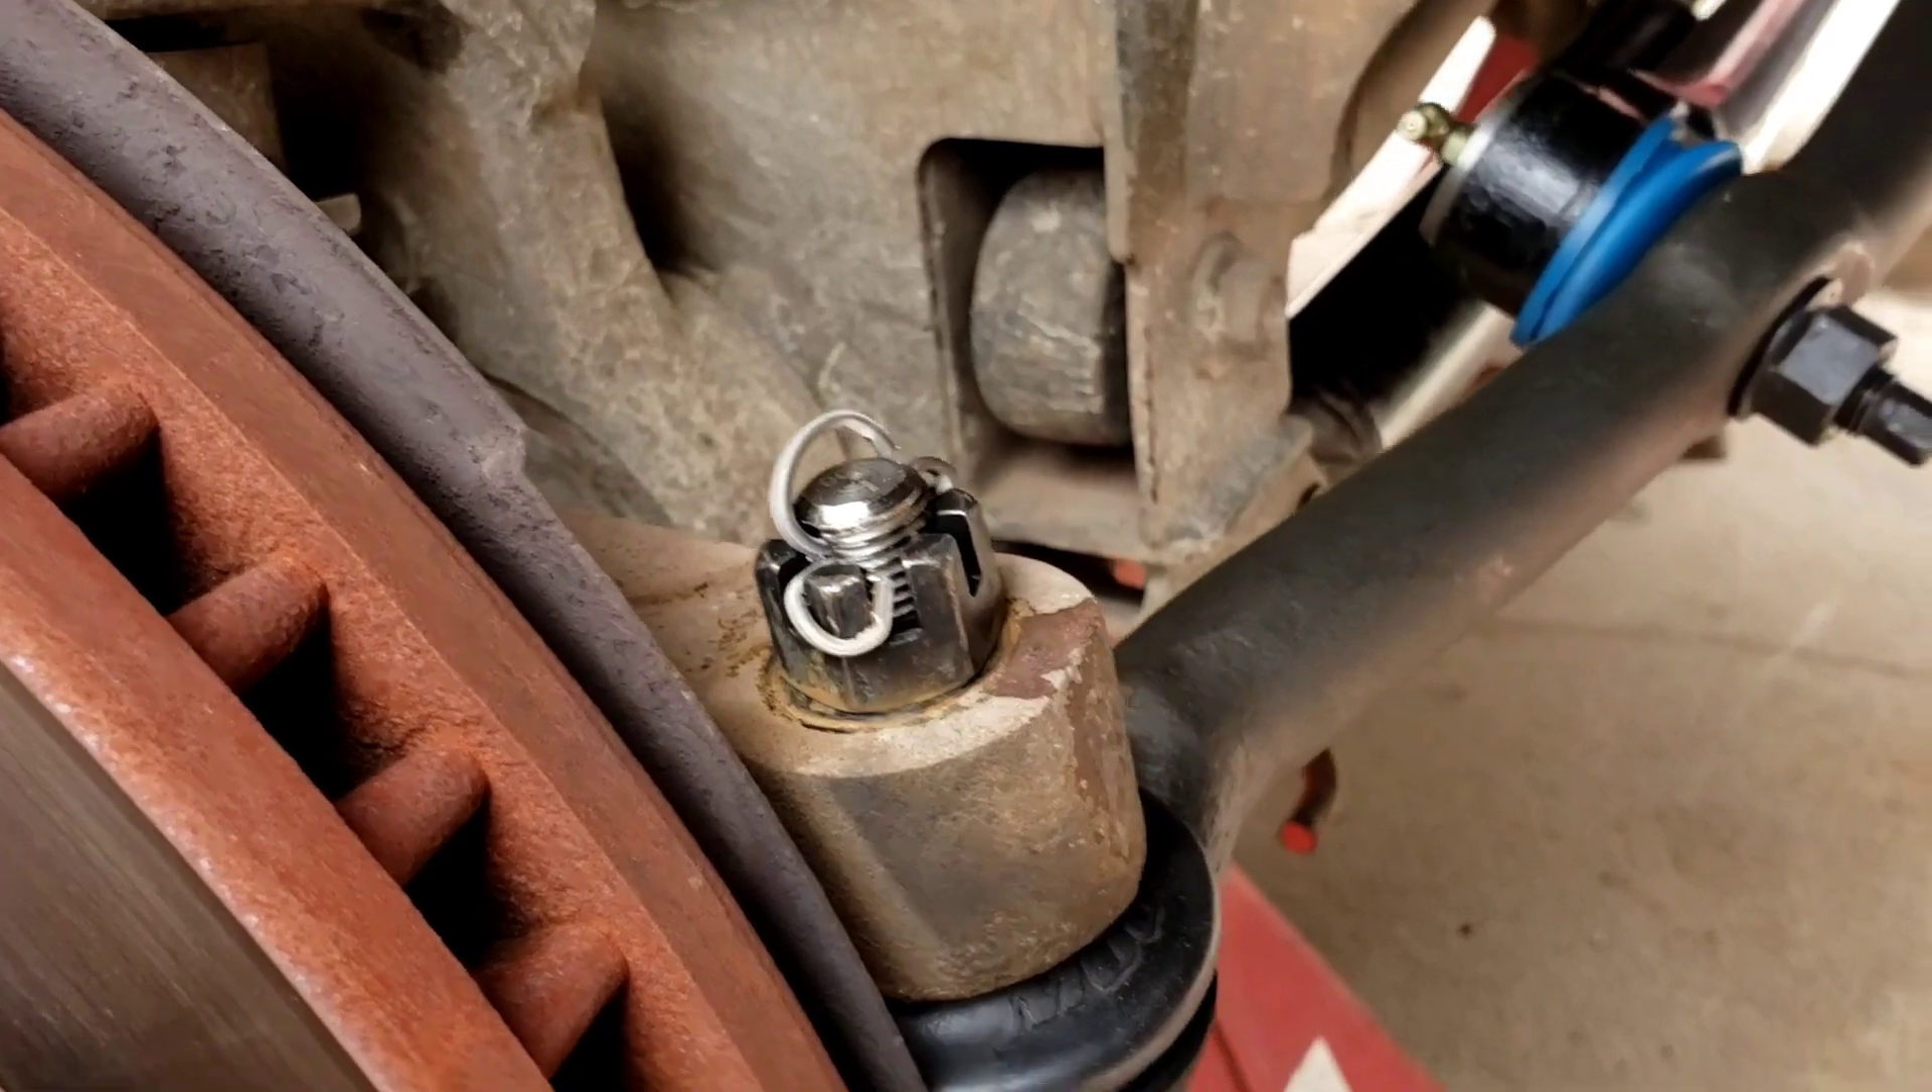Got our castle nuts and cotter pins locked down.